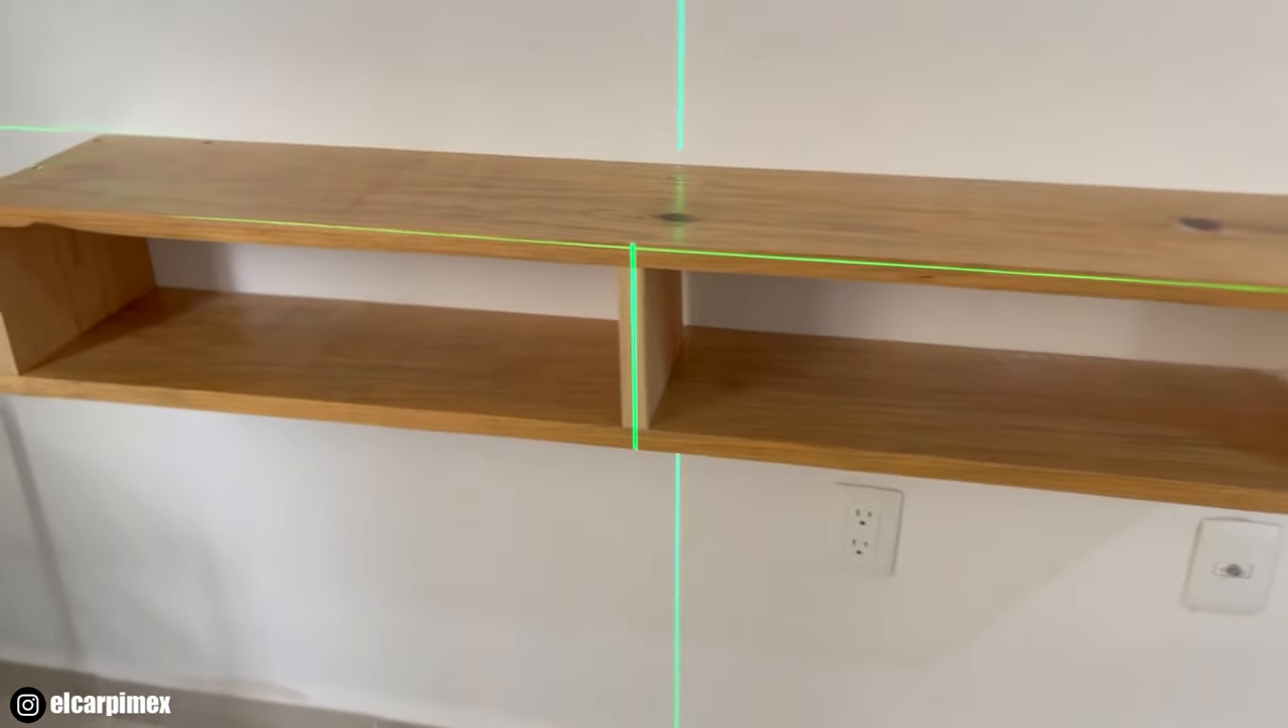Ahora sí, ahí quedó flotando este mueble para televisión.